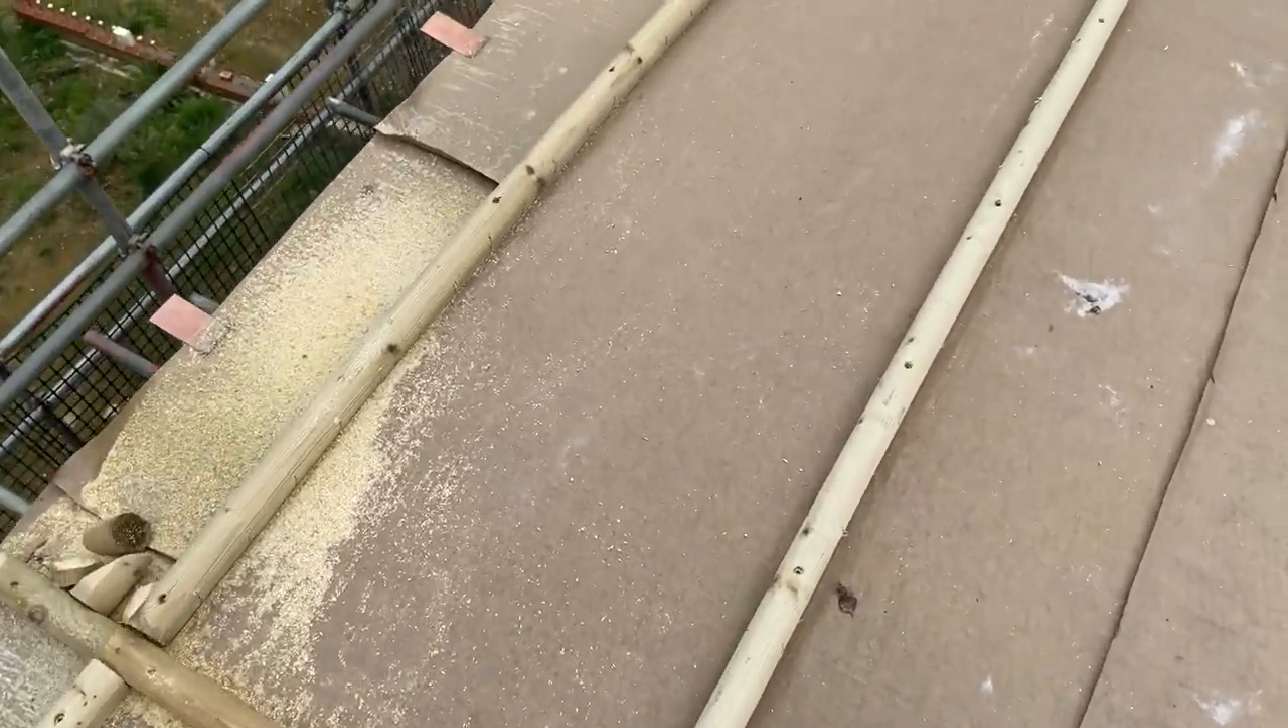Now I'm just in the process of setting out these bays and putting these wood rolls on as well.